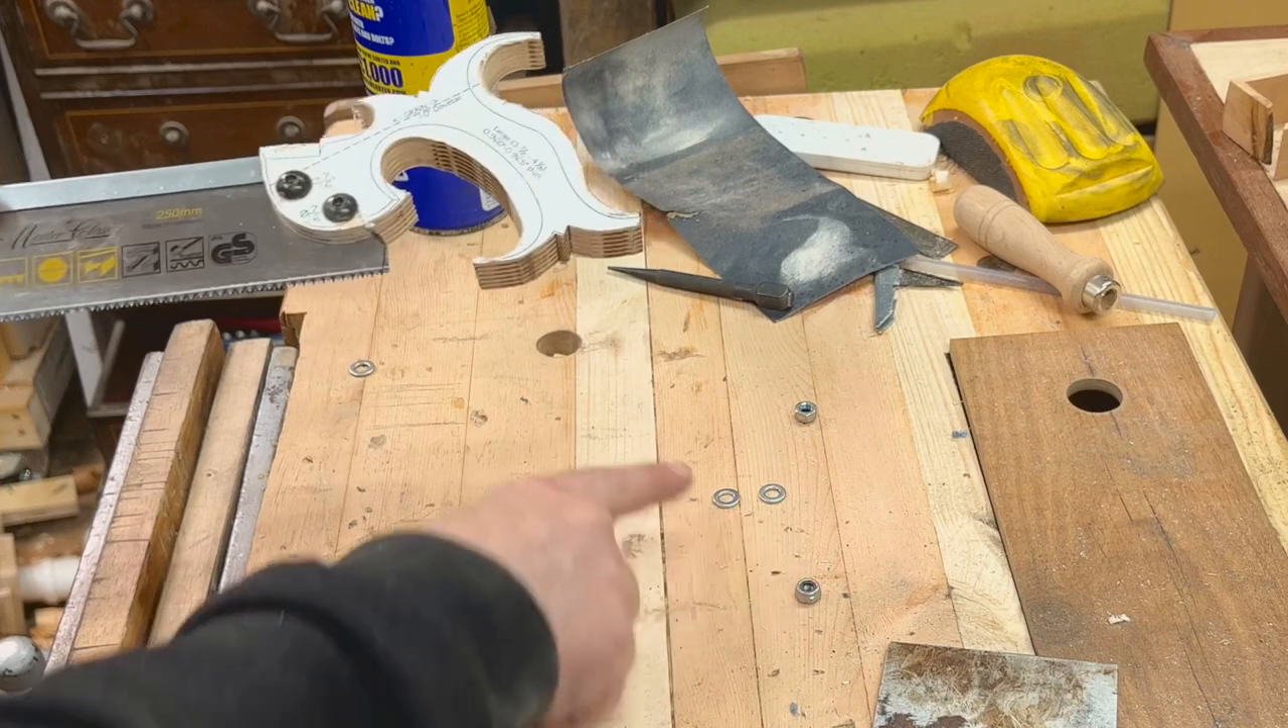Bolts are in they're not tightened yet I've still got the nuts to go on the other end.